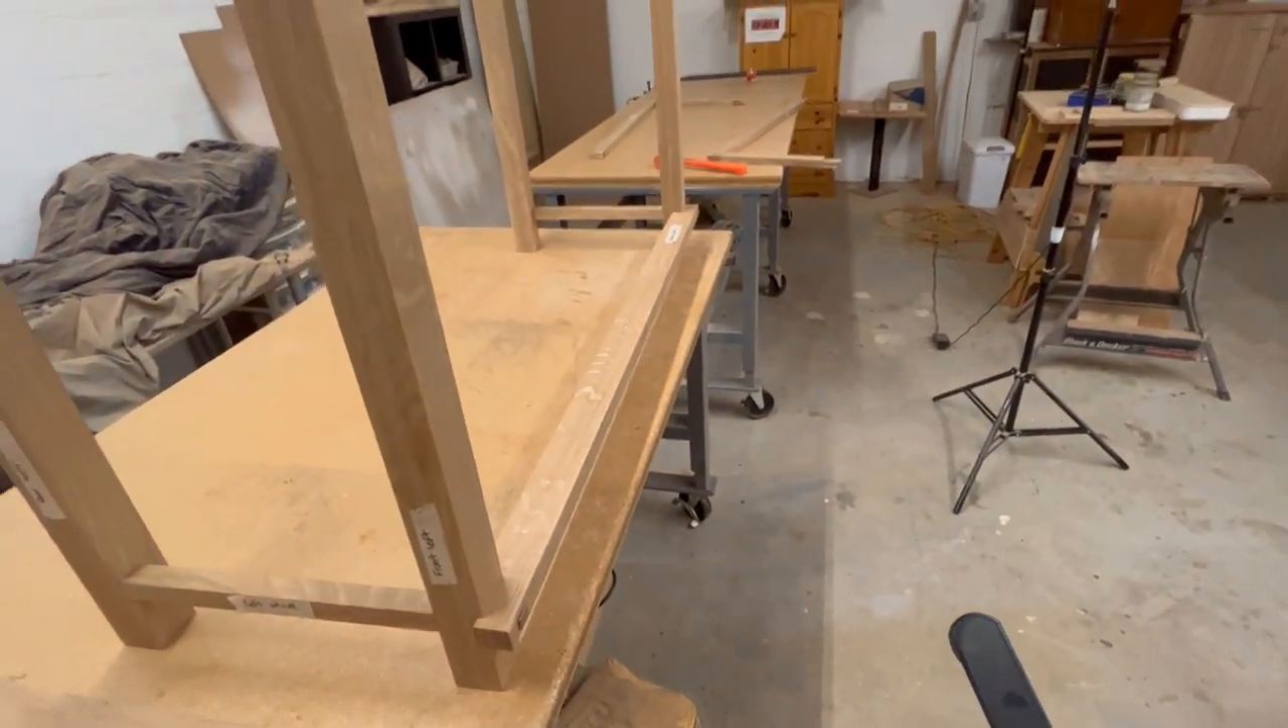So the next thing I need to do now that I've got some of my frame going, I need to put some panels inside these open areas here at the sides, on the base and also on the top.